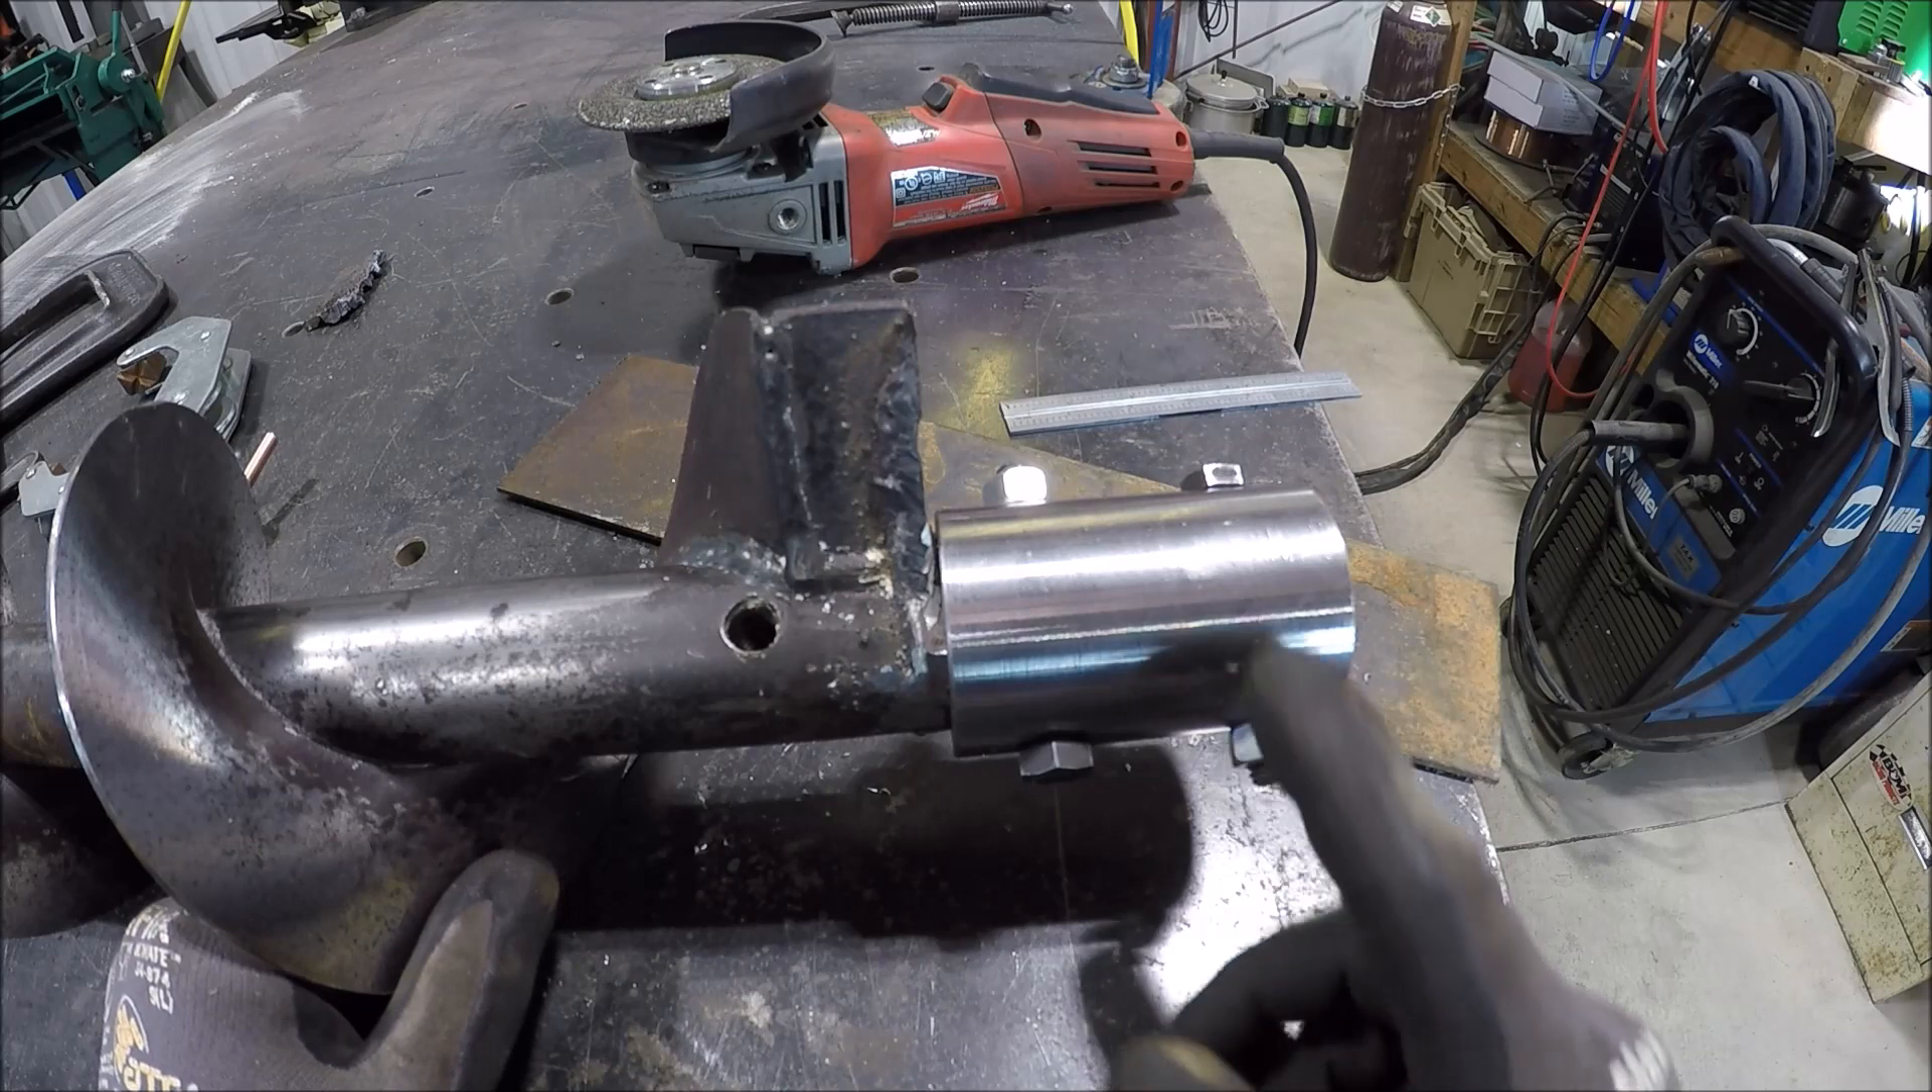Got the sleeve on got the holes drilled as they requested.